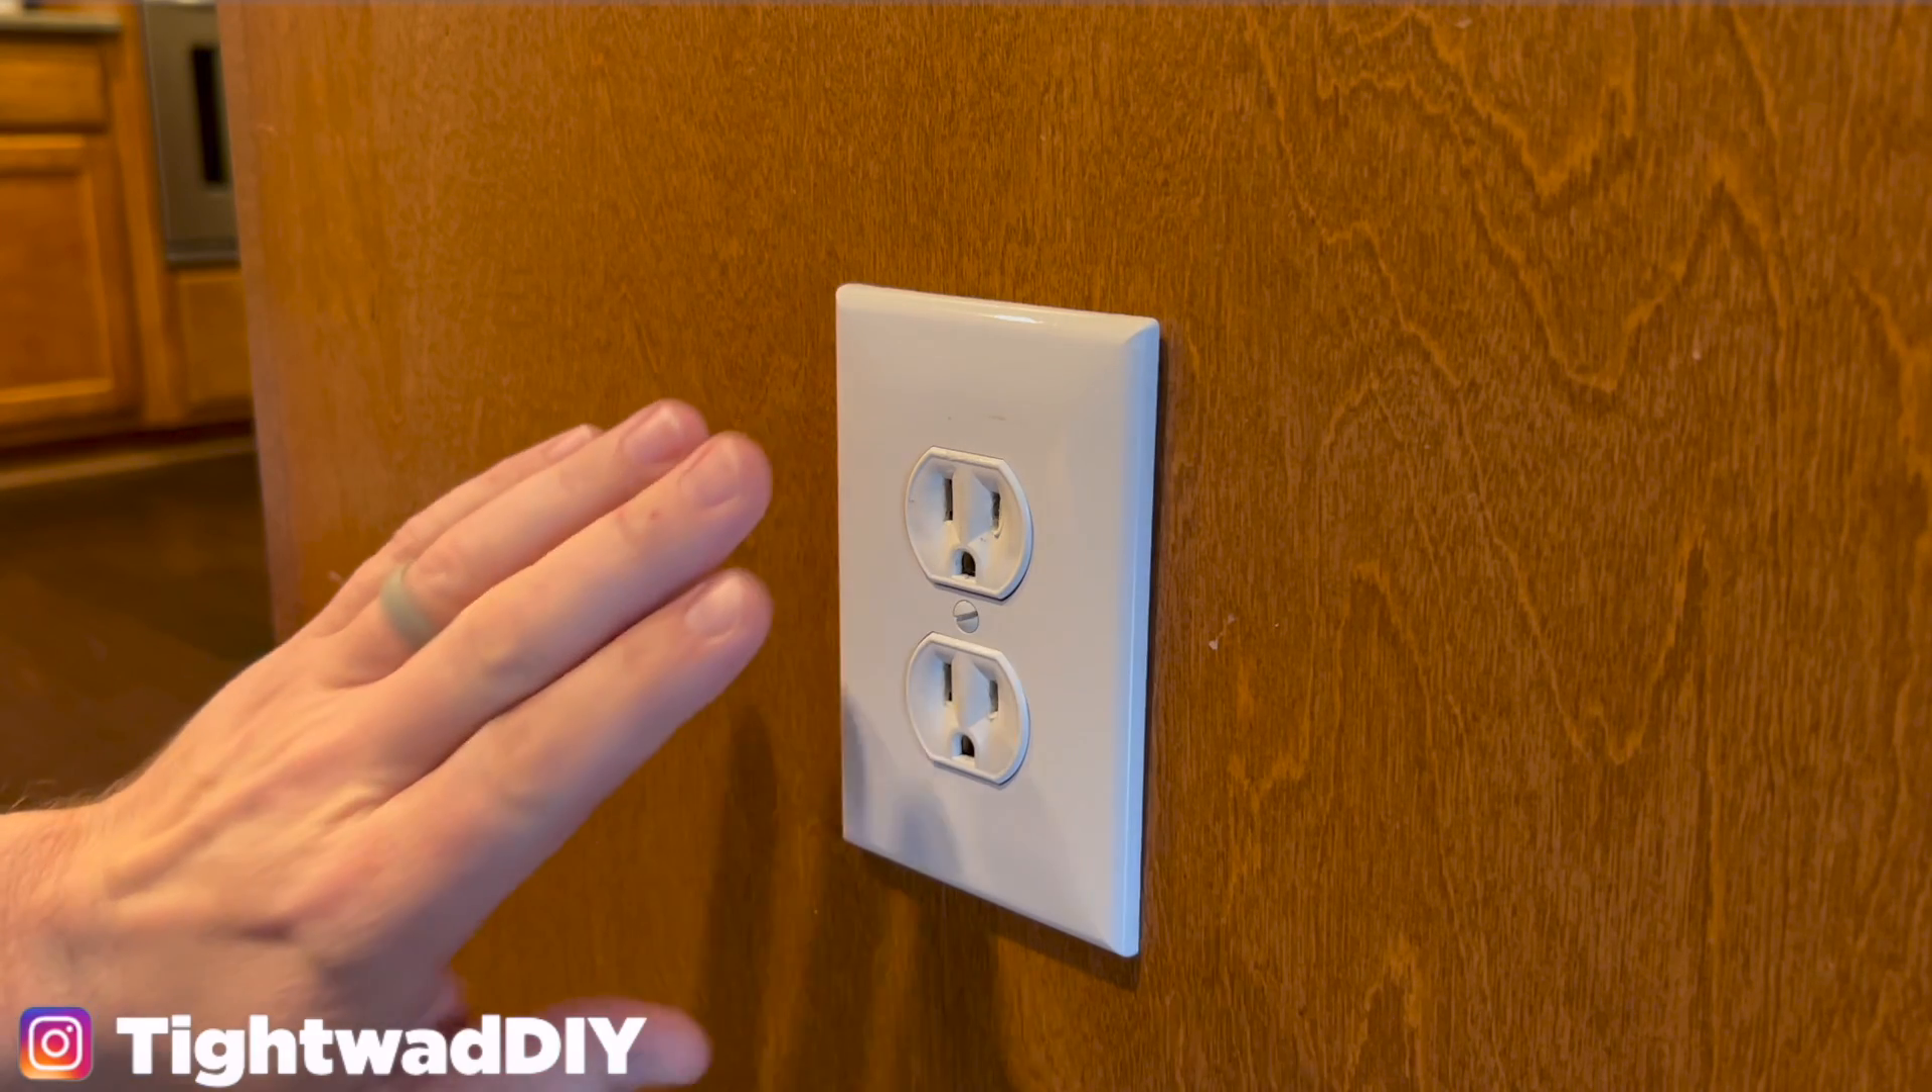I think this is the end of run so meaning there should be only two wires plus a ground wire behind this but I'm not really sure because I haven't removed this plate yet.